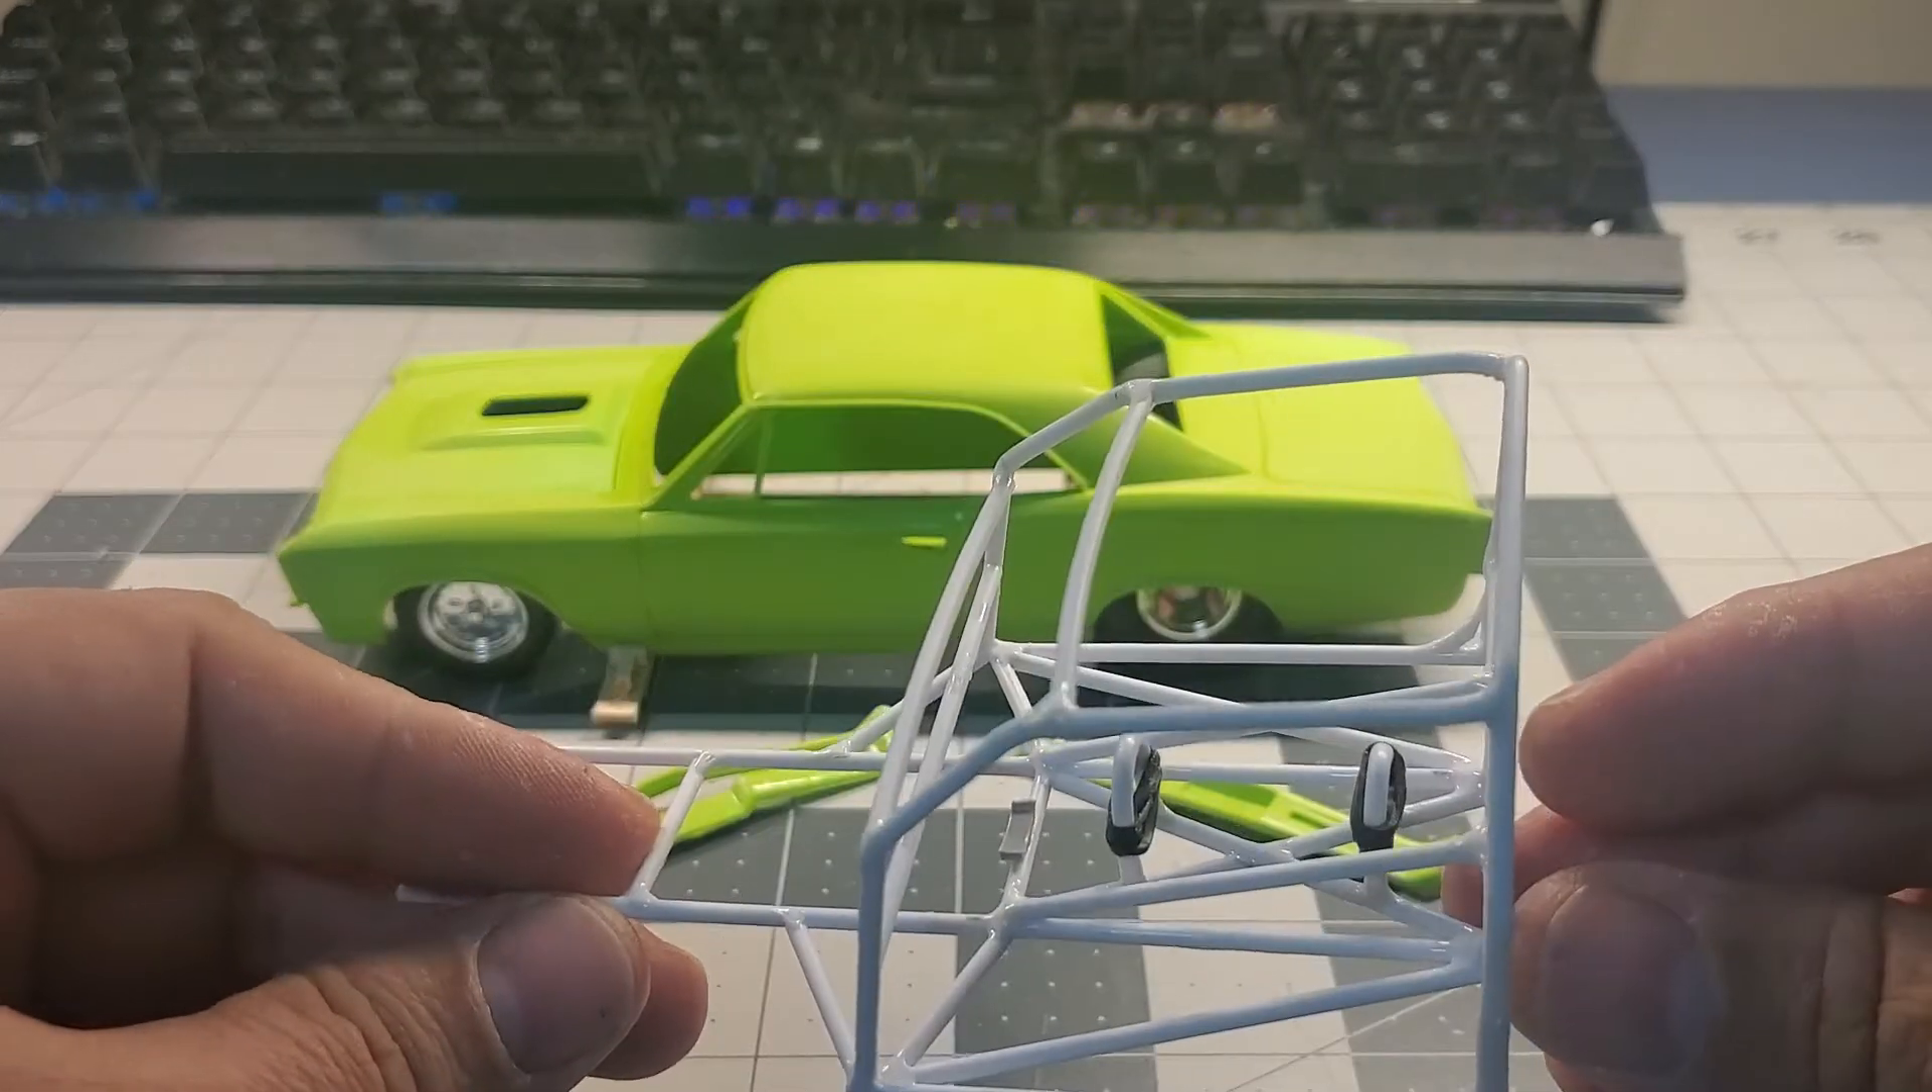I have scratch built the front half of a roll cage here.